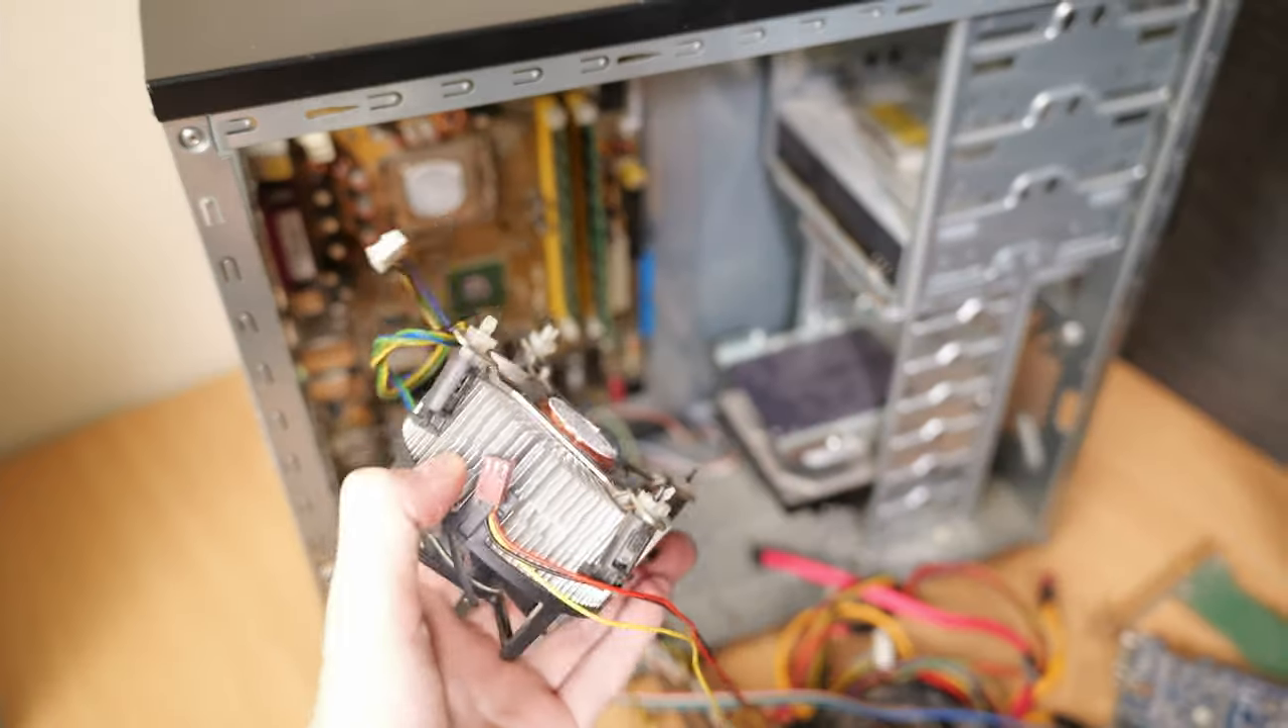Ah, so I ended up just ripping the CPU cooler off.